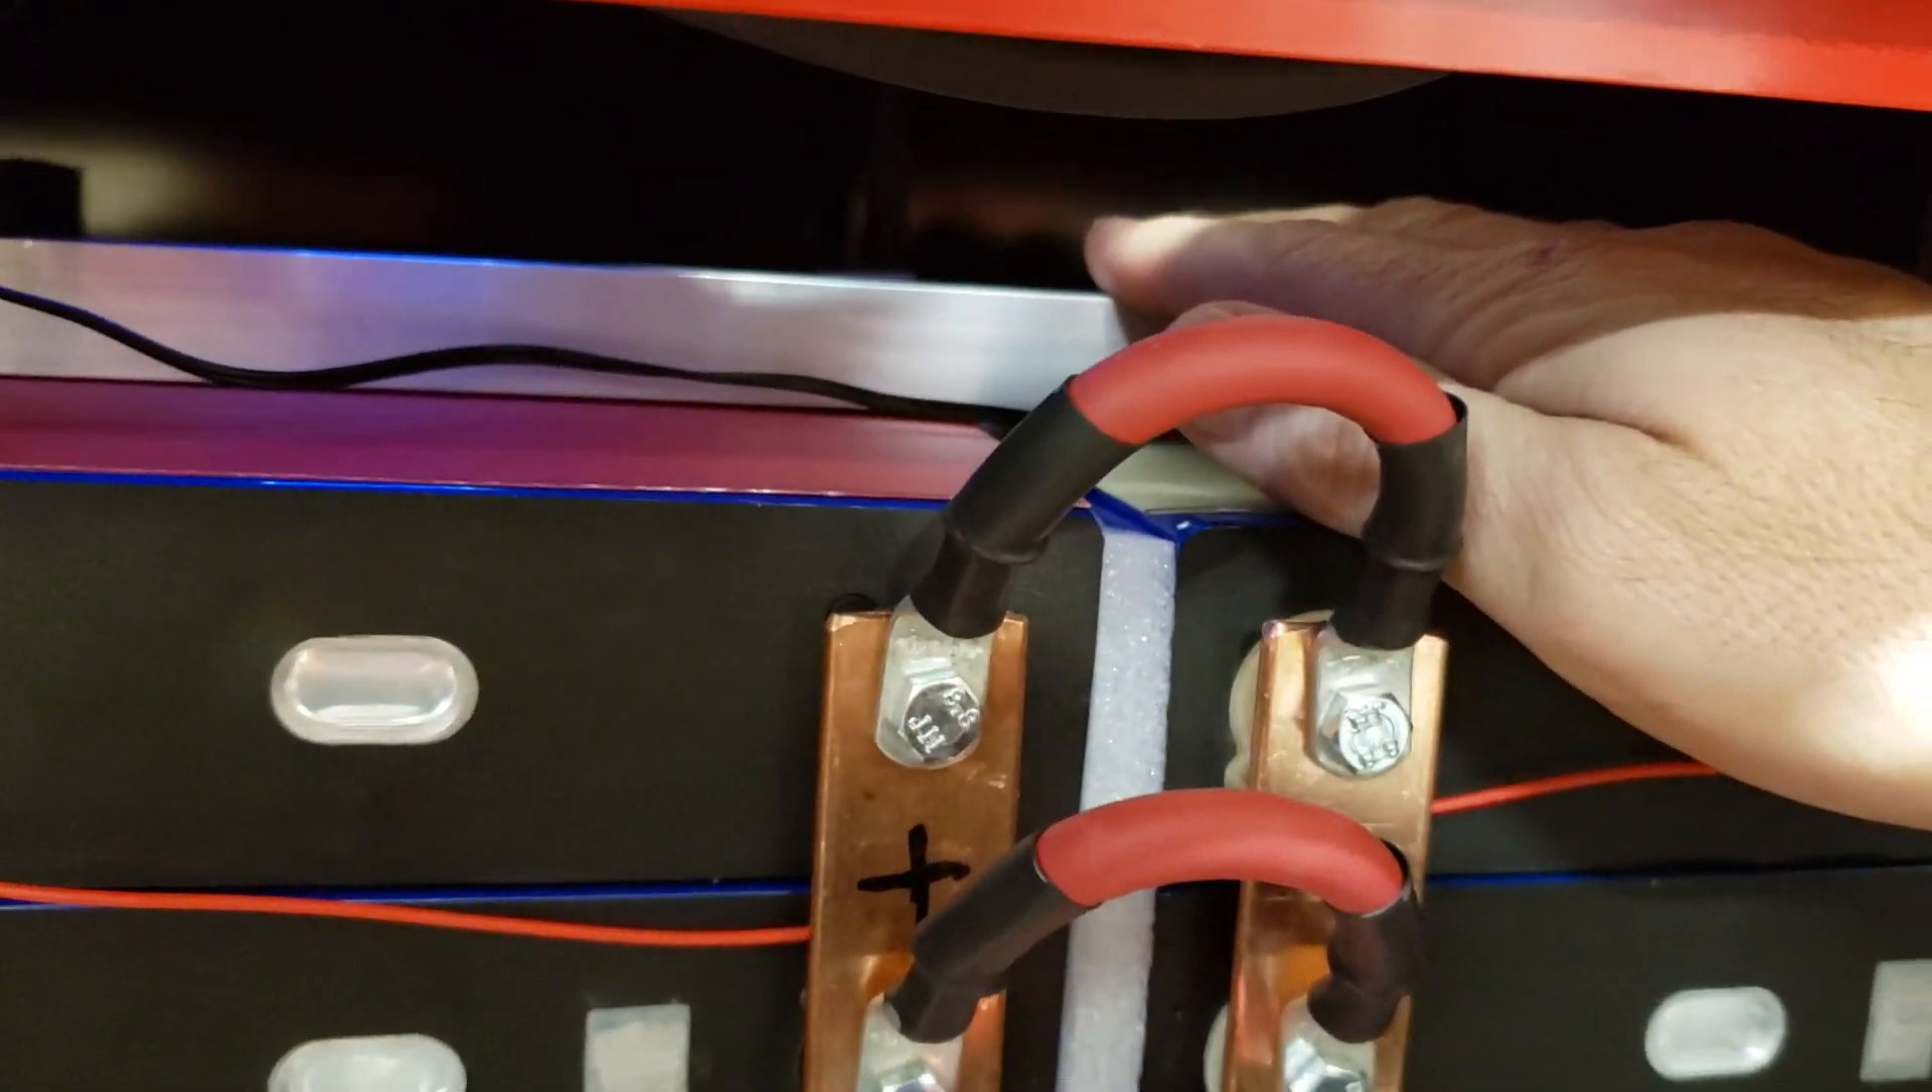I have installed this aluminum bar holding the top of the batteries.